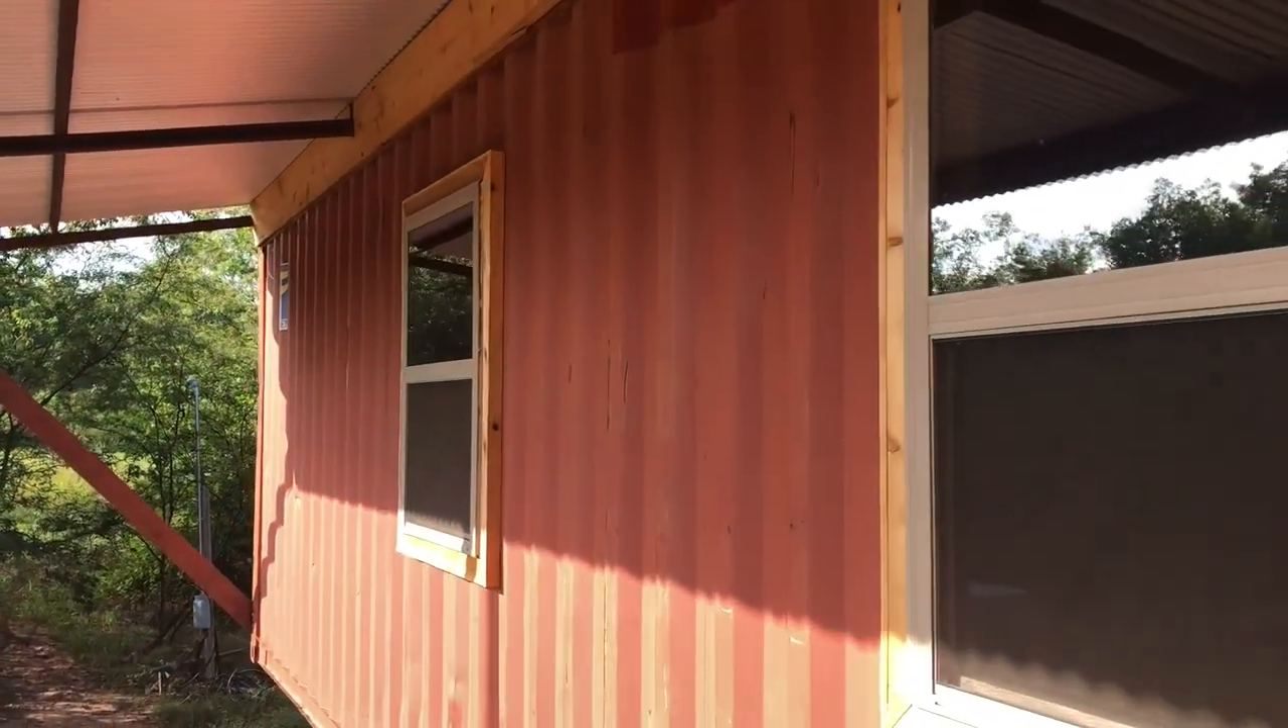Boxed out the window here with the cedar.